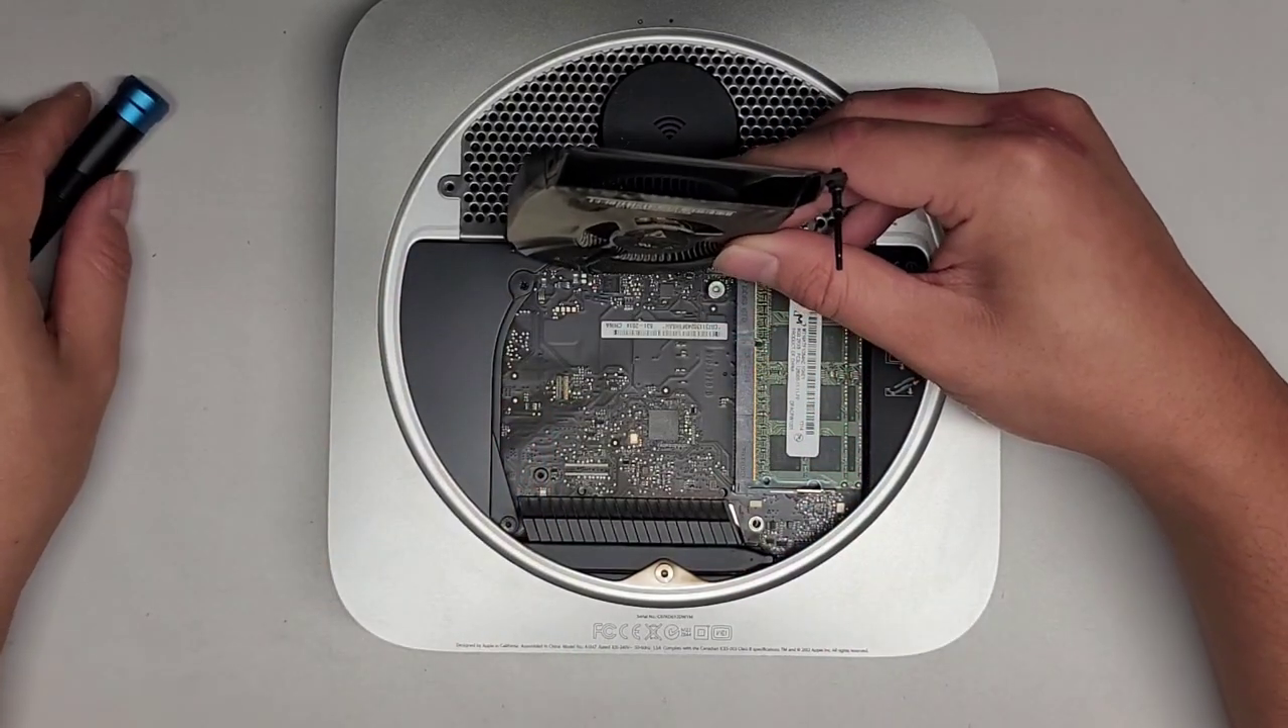Okay, so now we've got all those screws out. You can see we can lift the fan up.